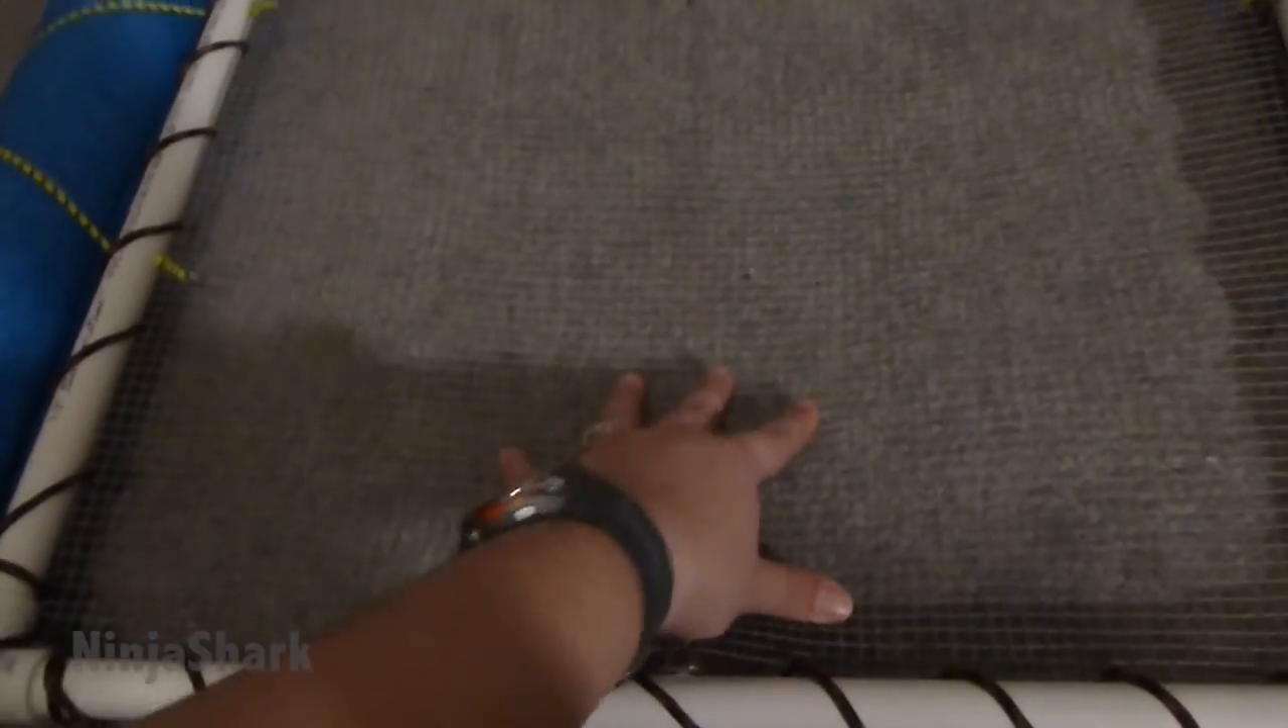Alright, so I finished up the sifter, um, wrapped it up with the paracord.